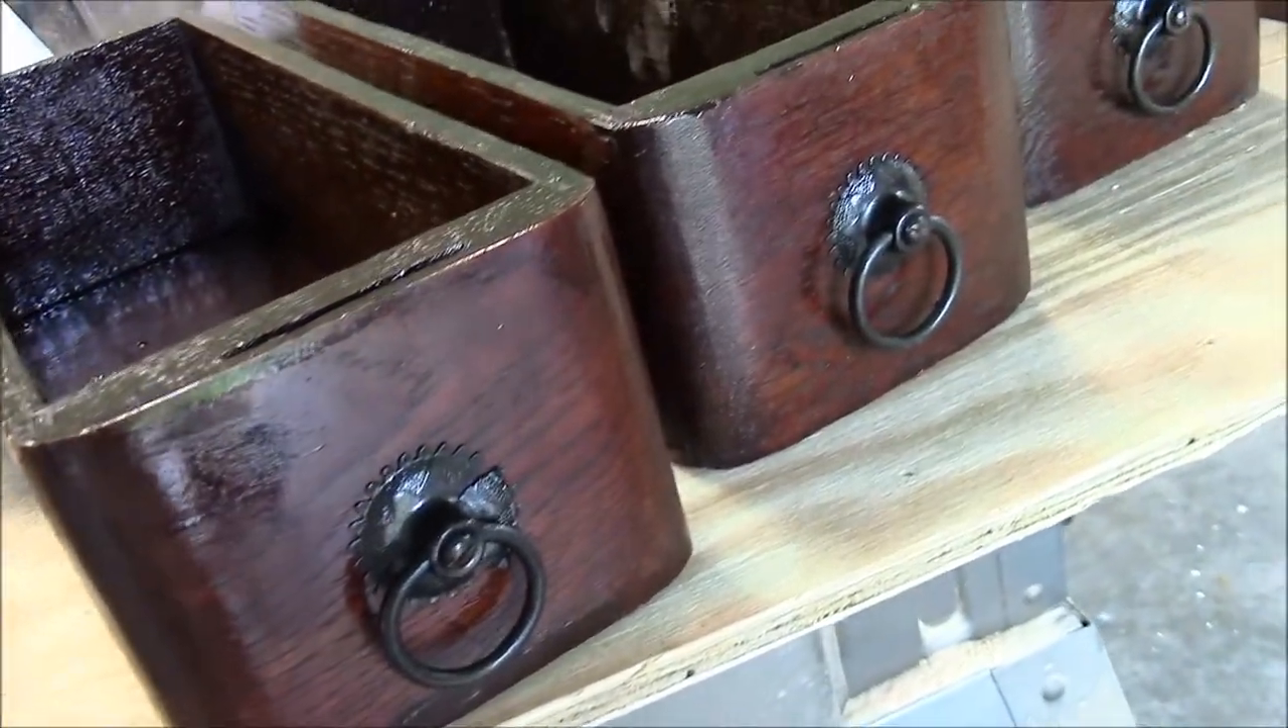I want to show you the drawers, I just got the hardware back on the drawers.